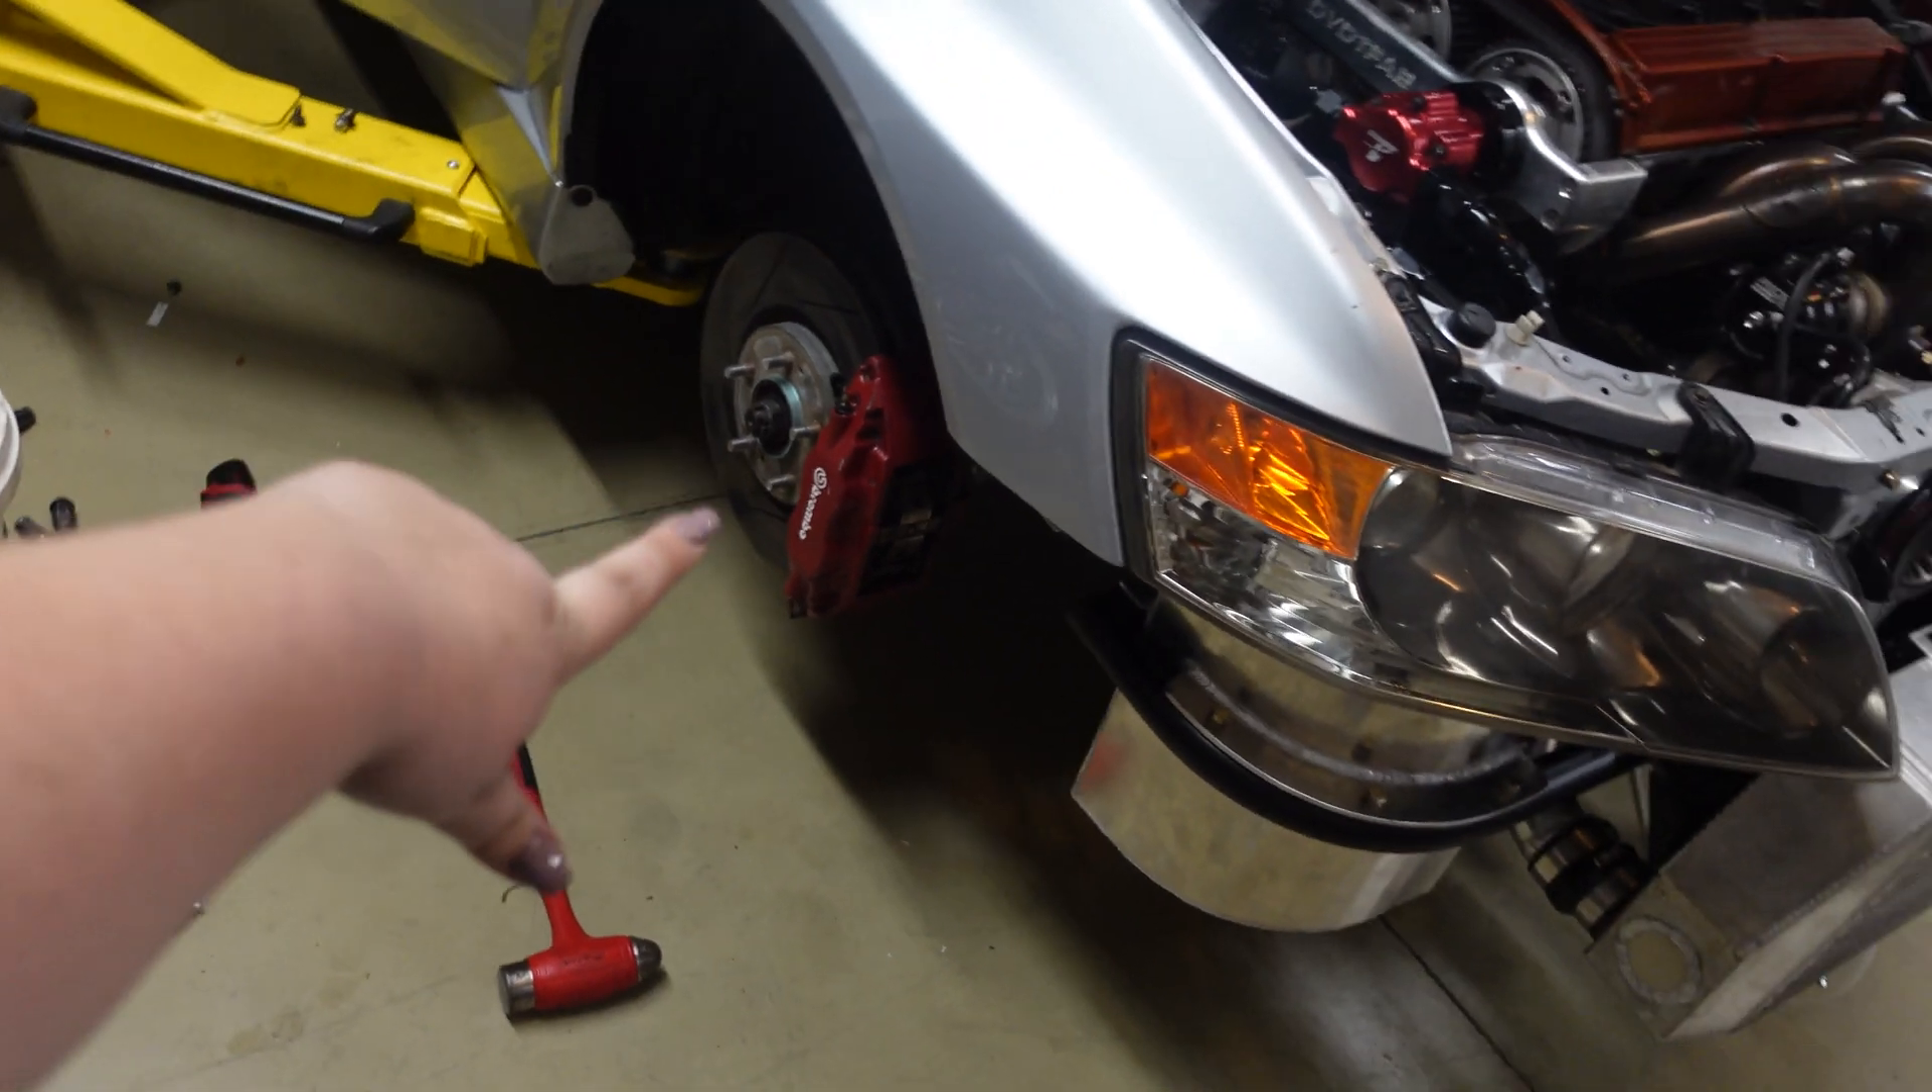We don't have the wheels on or anything.